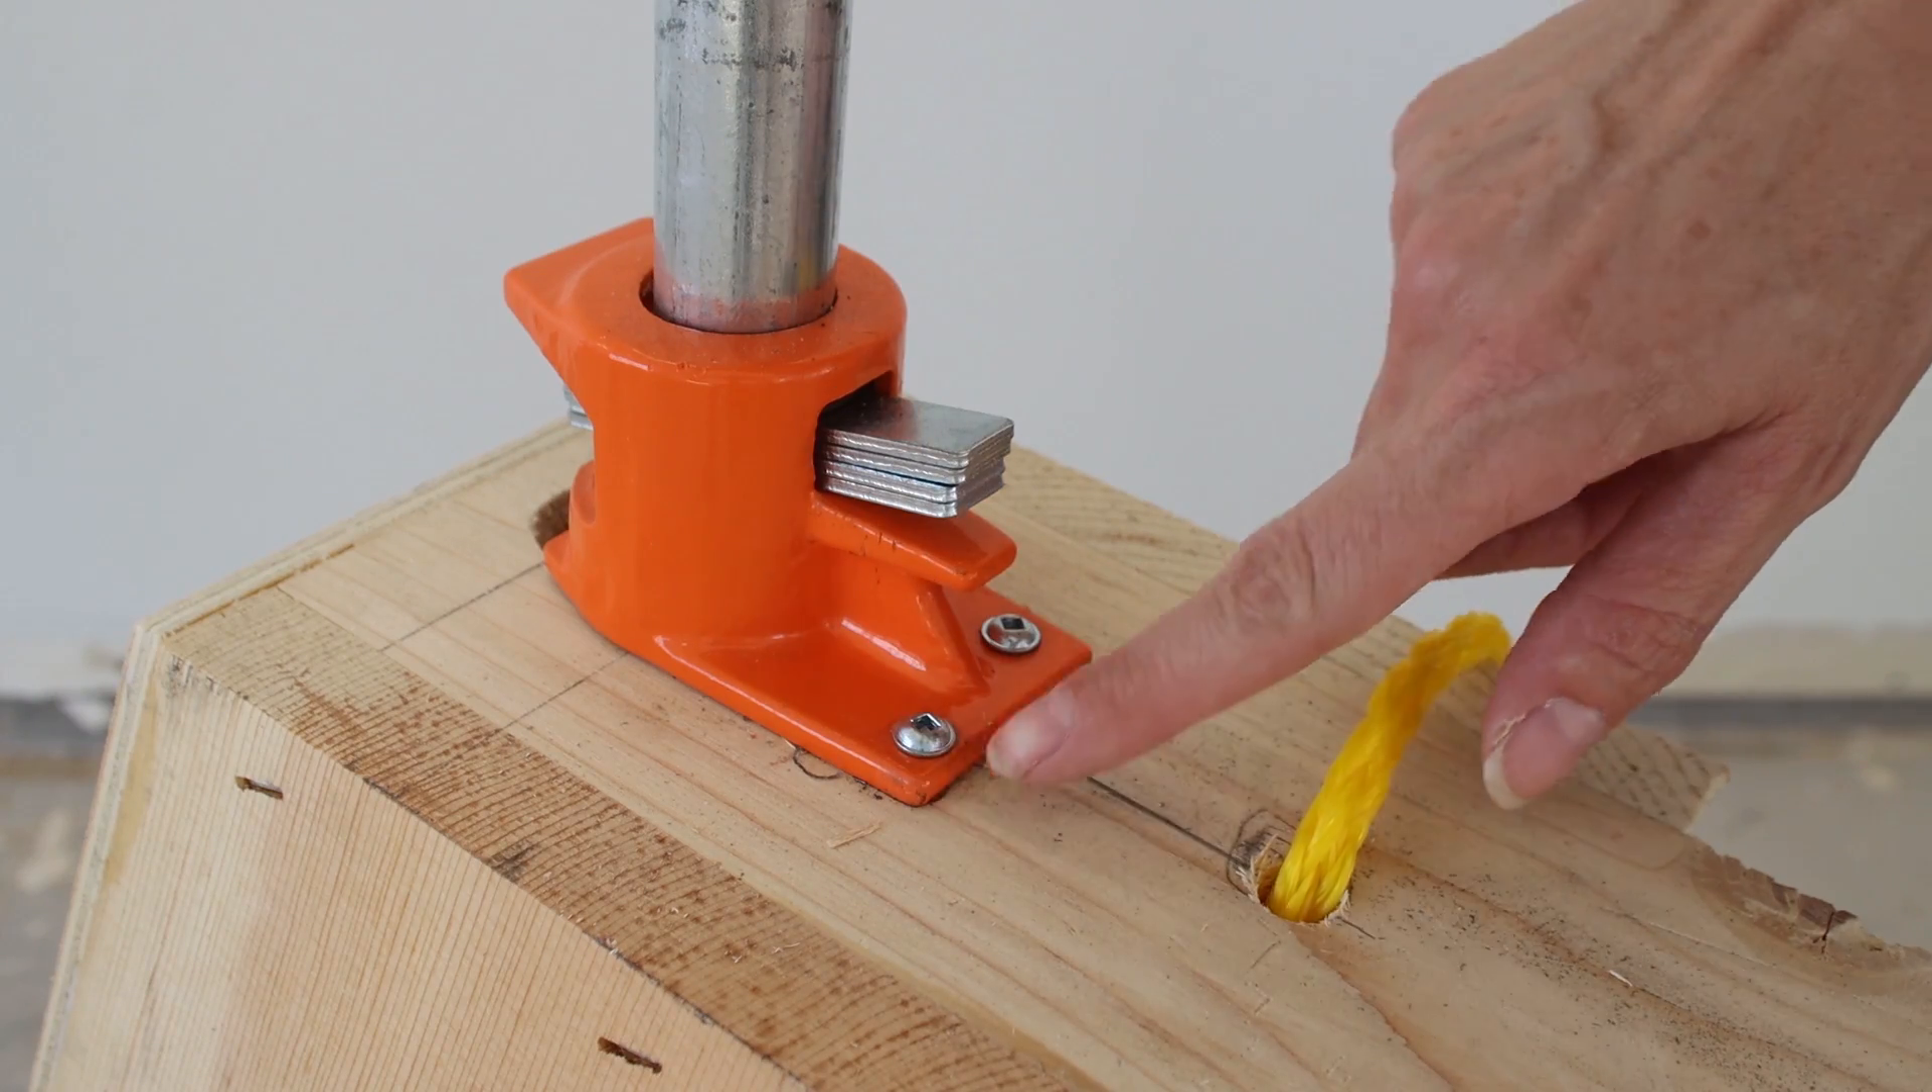So we drilled through the clamps and drove a couple of screws into the top of the sawhorse.